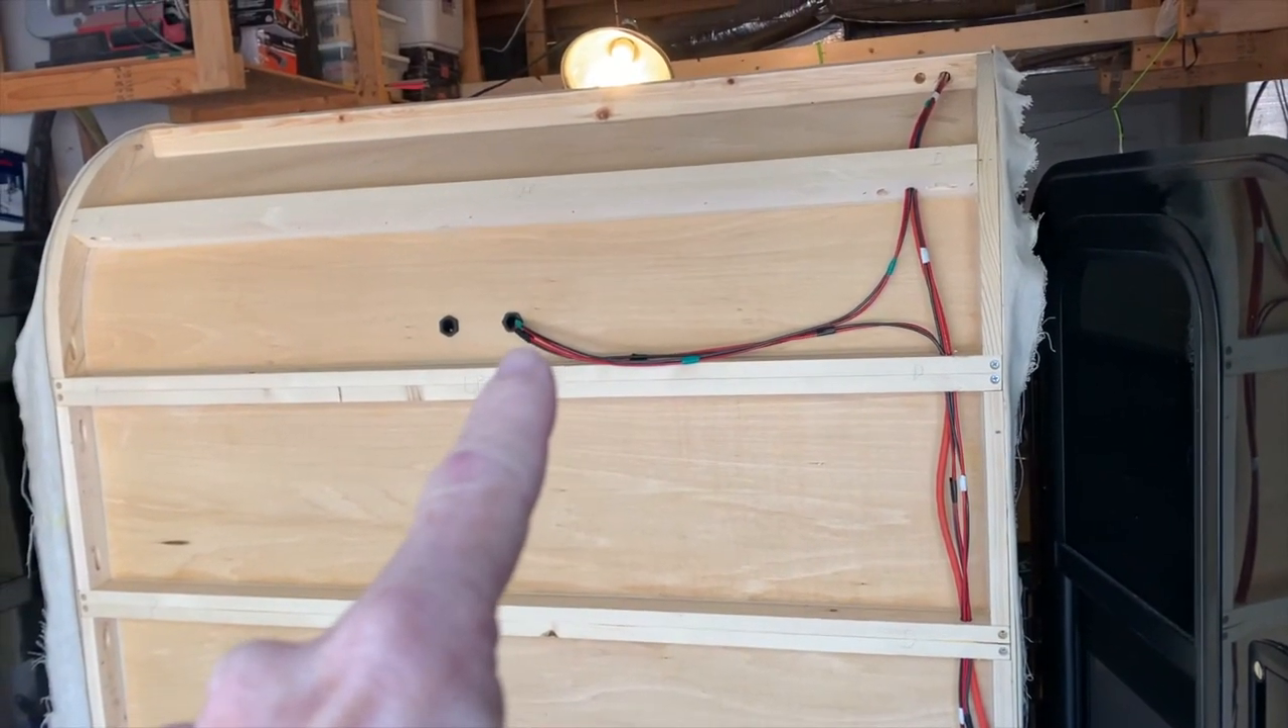I've got my input power ran into the front of the teardrop camper.